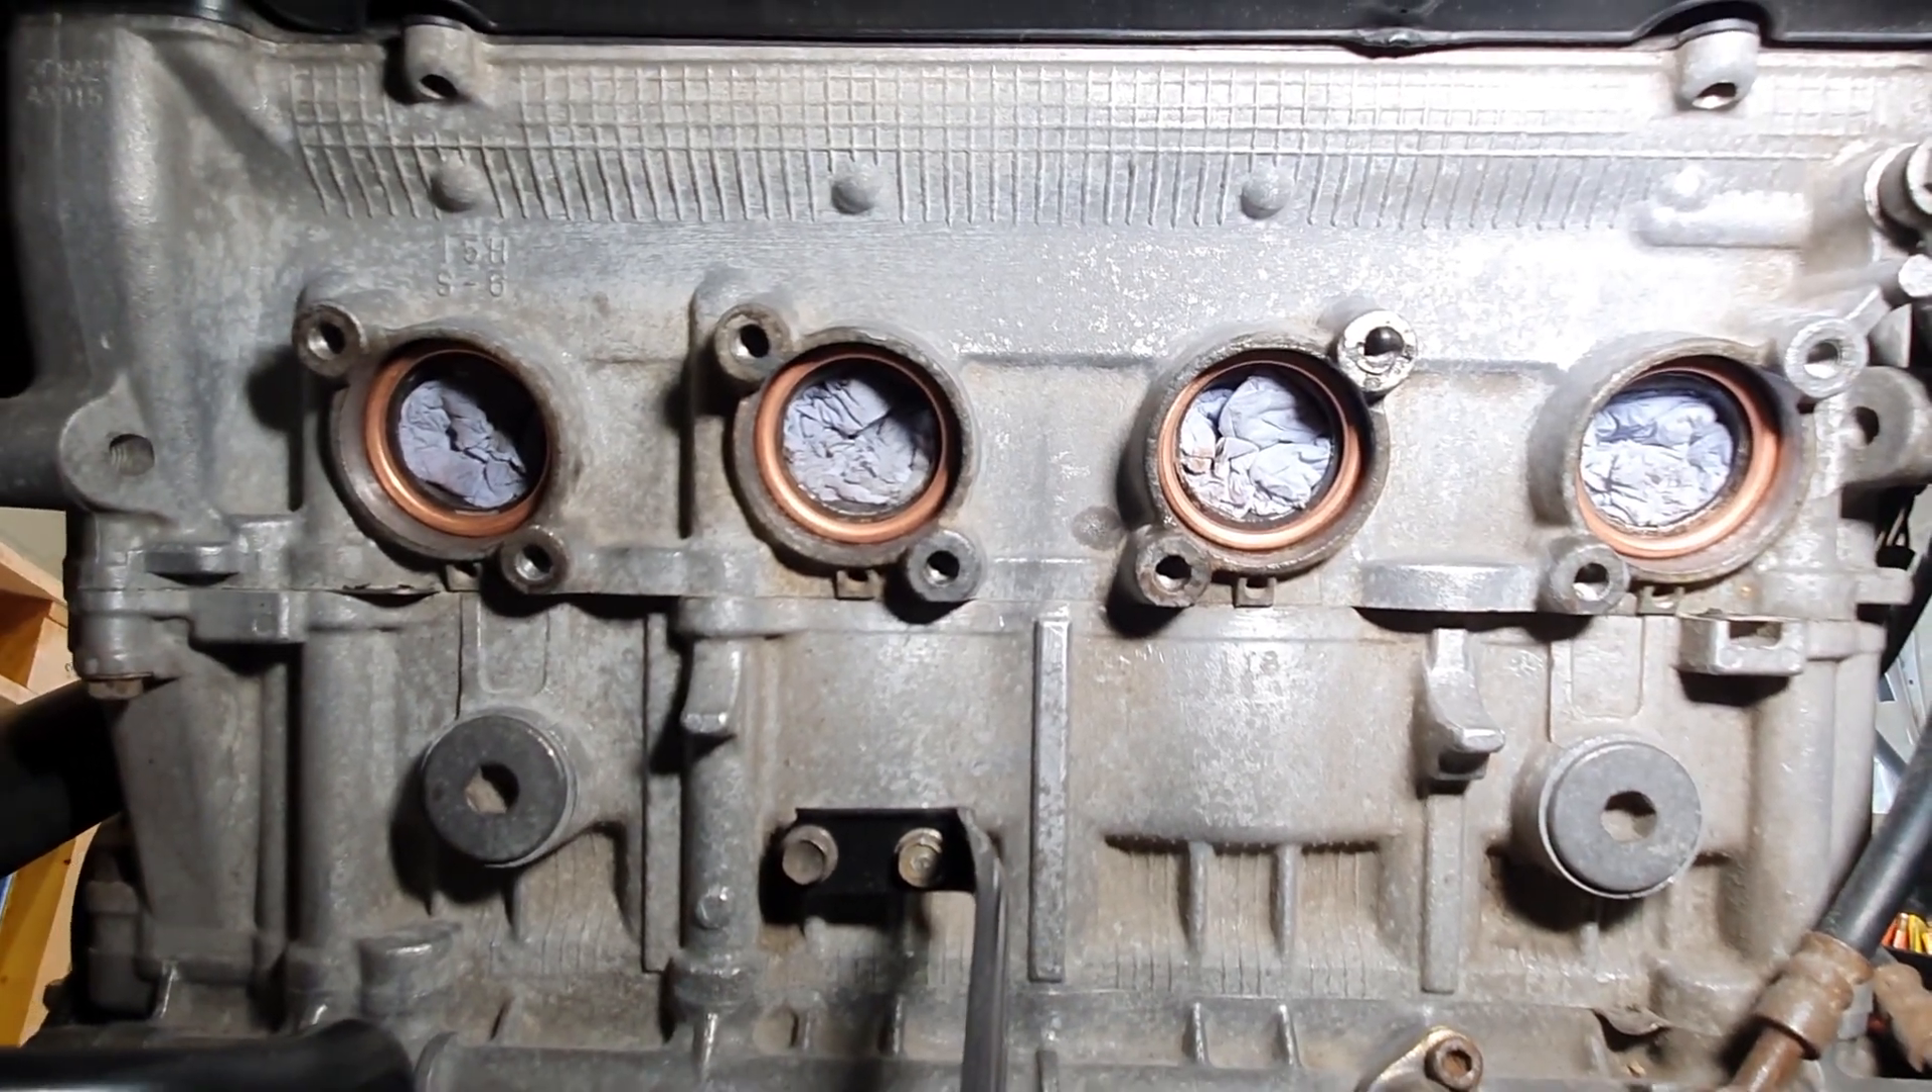So that's it, all the gaskets are in place now, everything's cleaned up, I can pull the tissue out now and get the exhaust fitted.